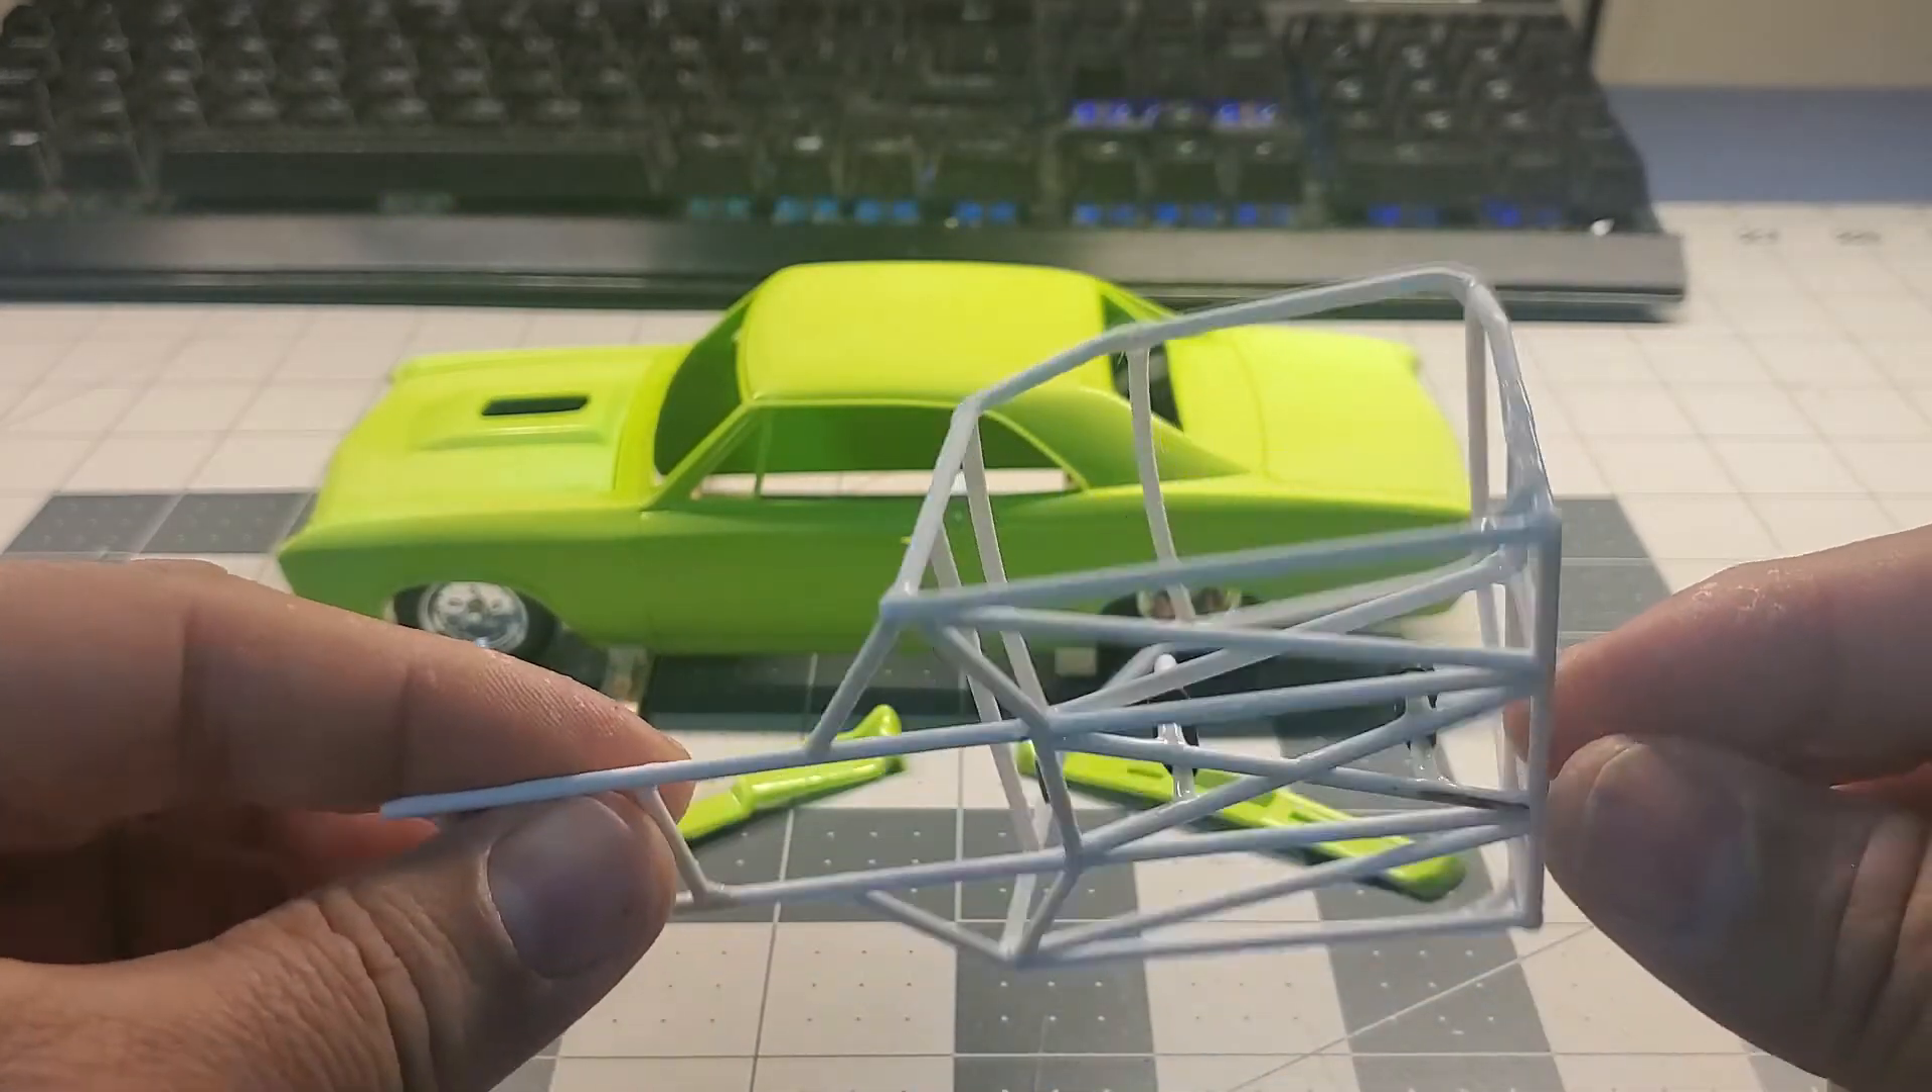I have scratch built the front half of a roll cage here.